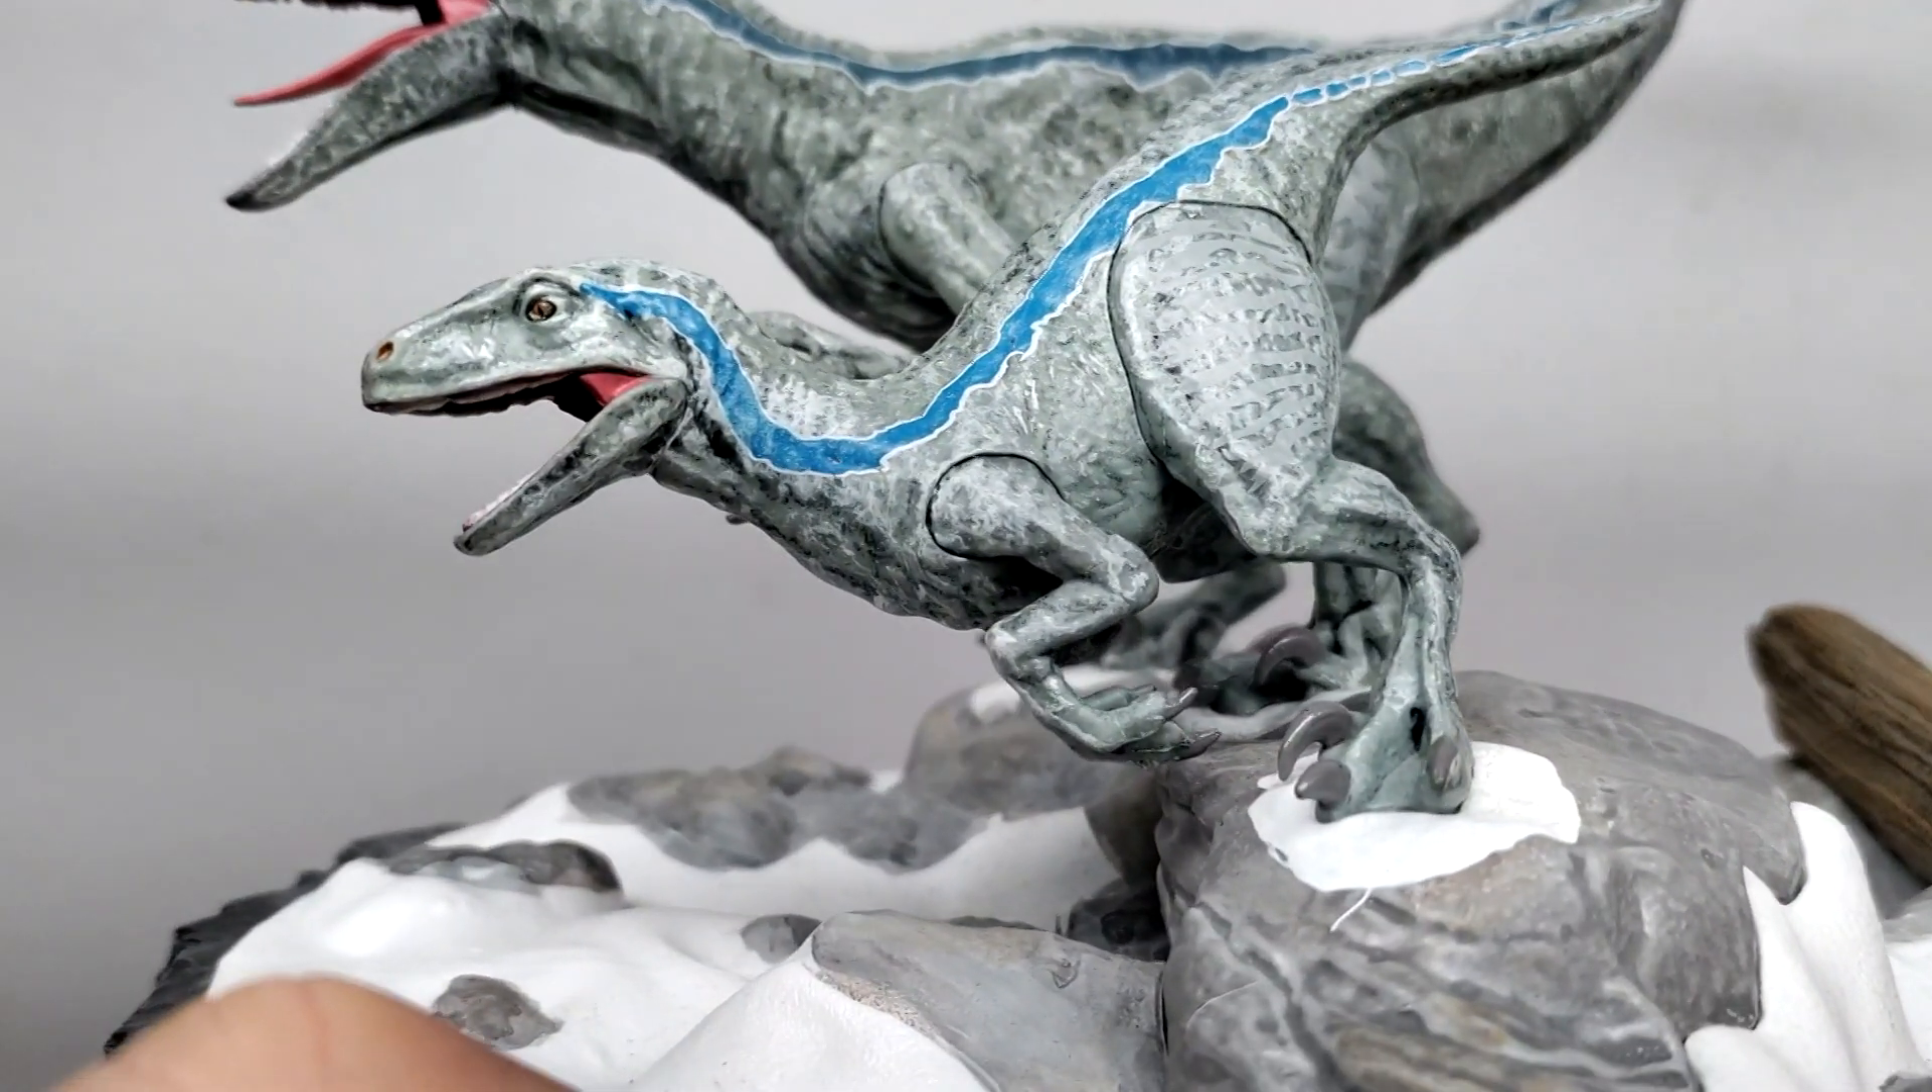One of the things that stands out the most to me is again where all the limbs are connected where you can very very clearly see the gaps in the area where the arm was connected same deal for the leg.